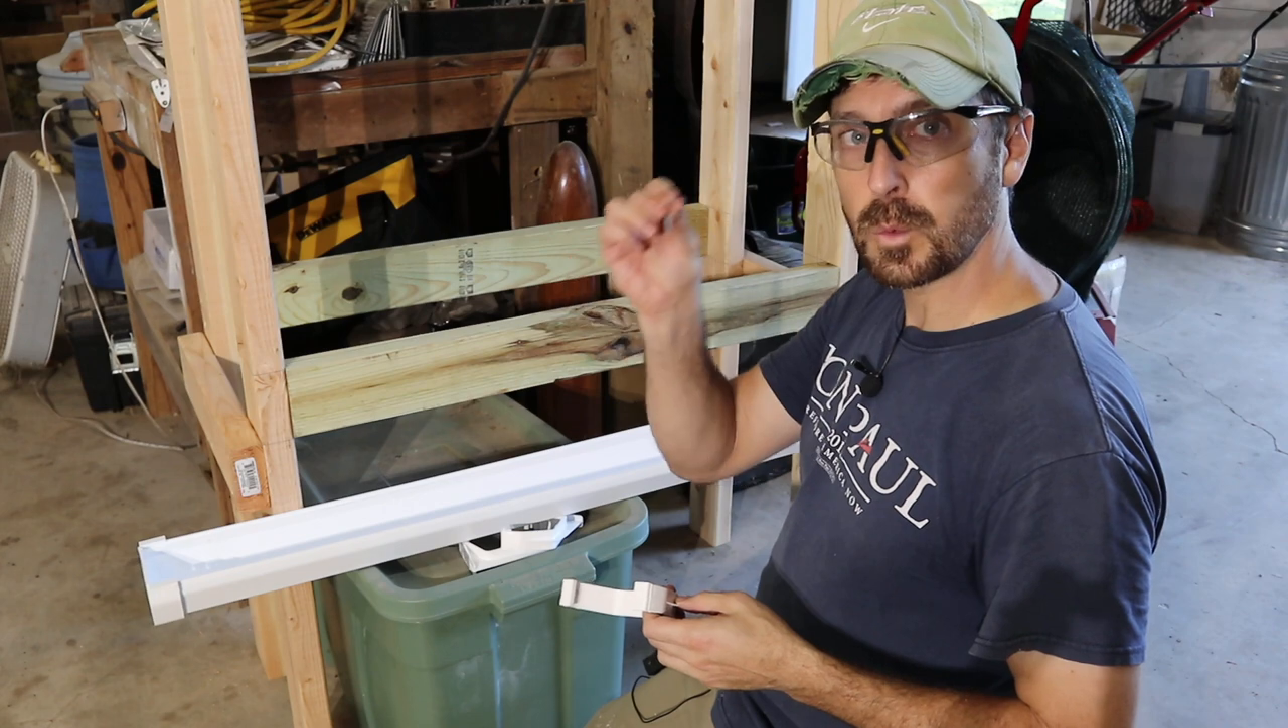We have our gutter assembled here and now we need to hang it from the front.